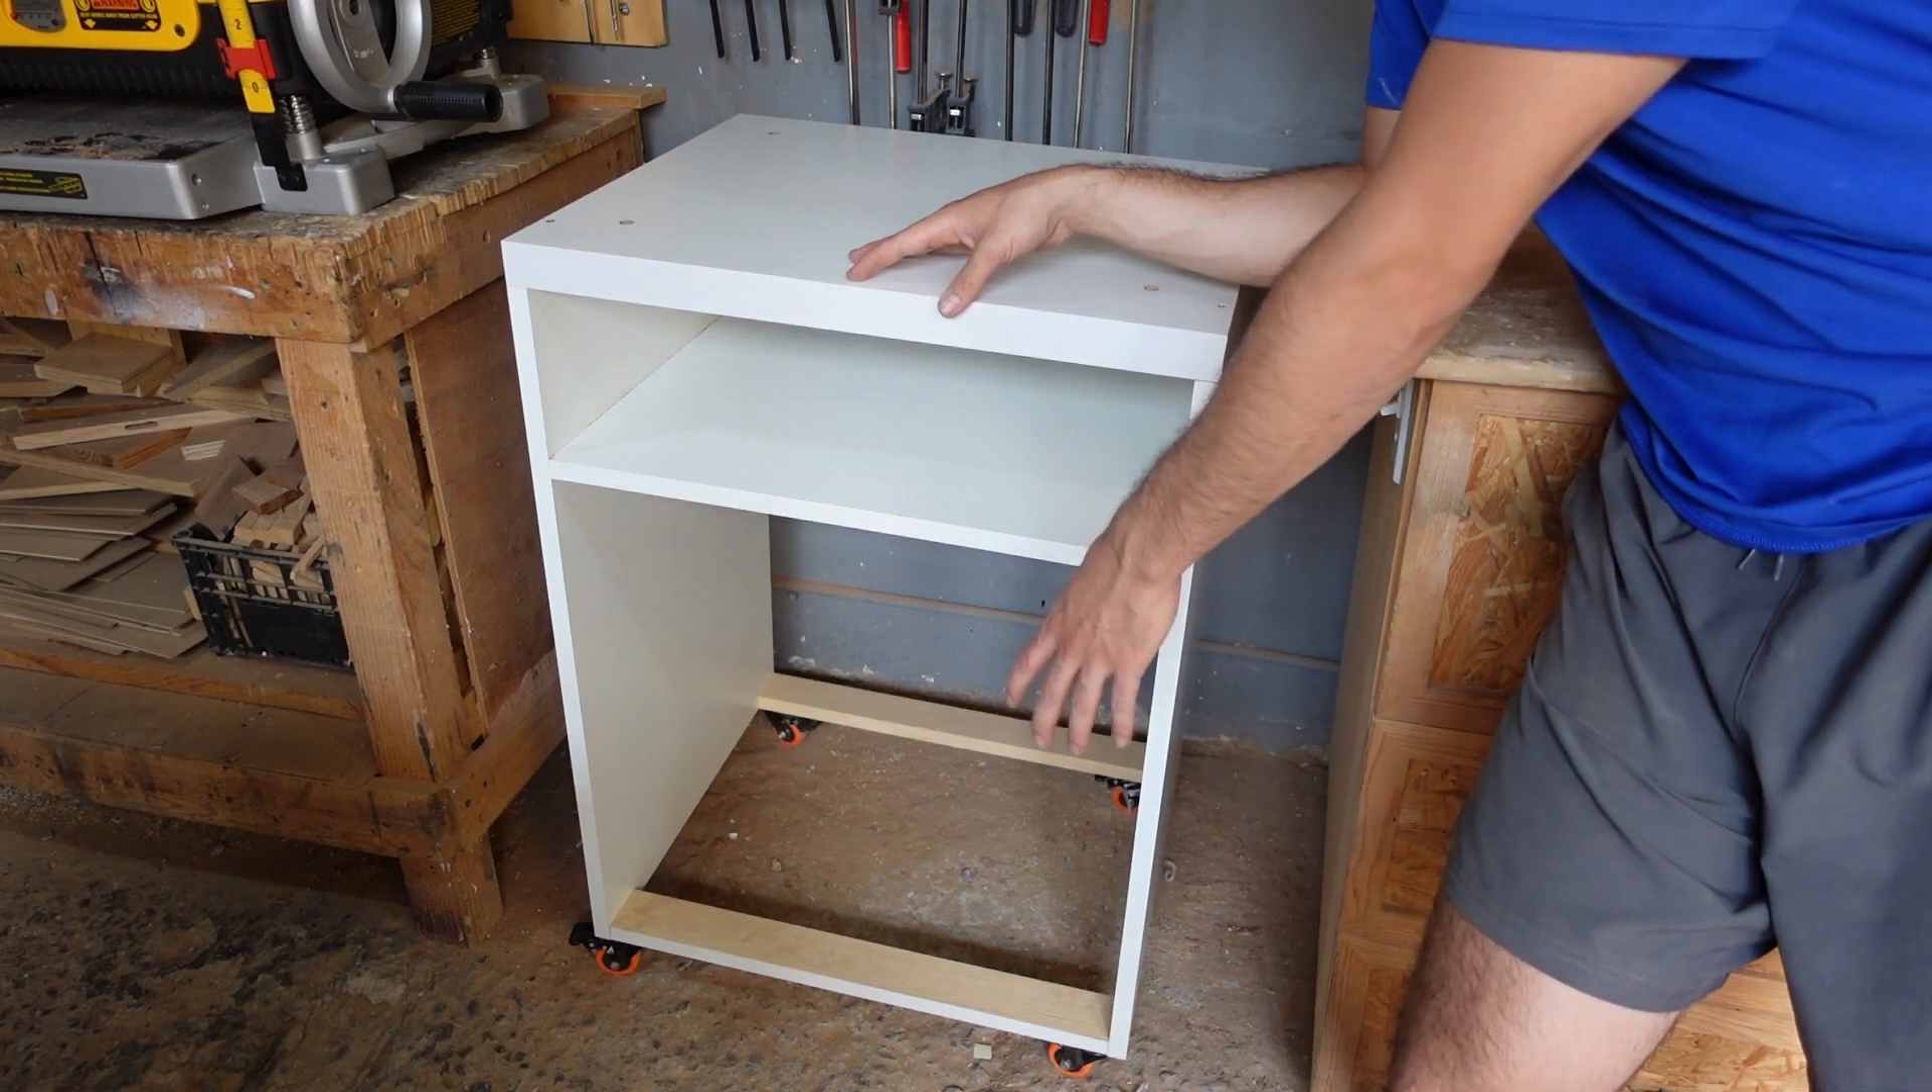Obviamente a este mueble todavía le falta ponerle unos cajones en la parte de aquí abajo.